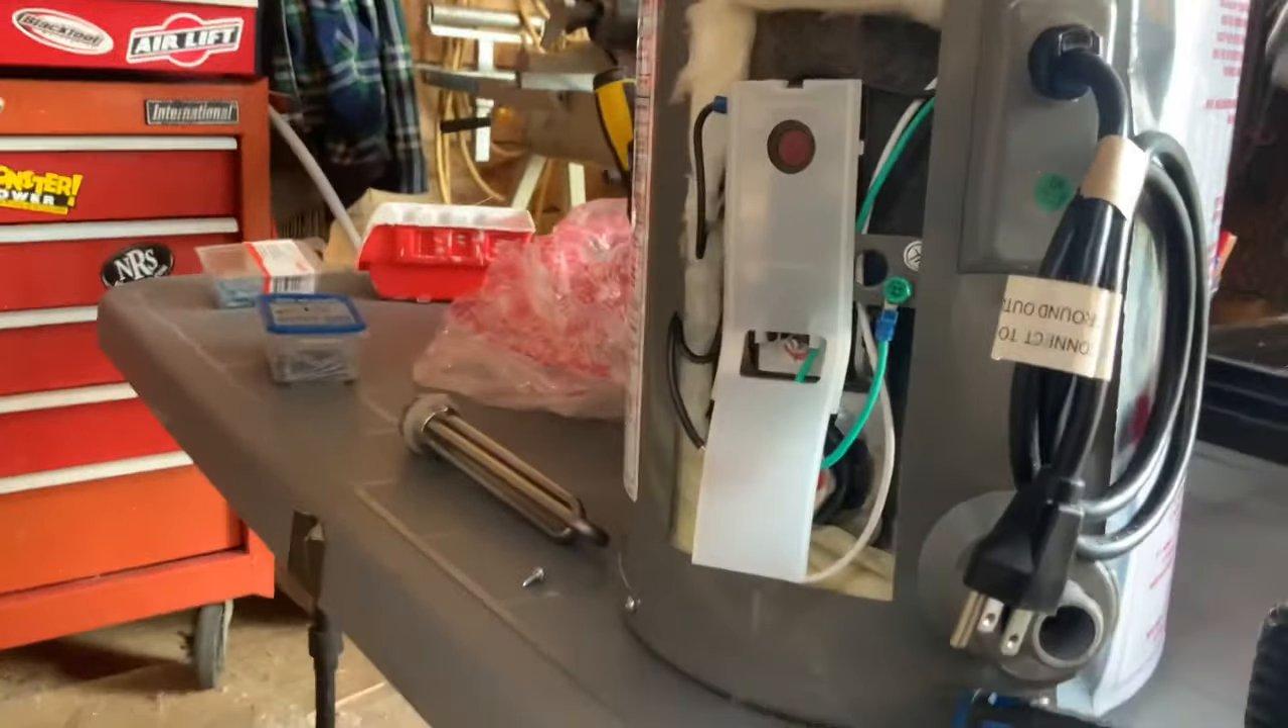It has 120 volt plug for it here and what i've done is i've taken the cover off the side.